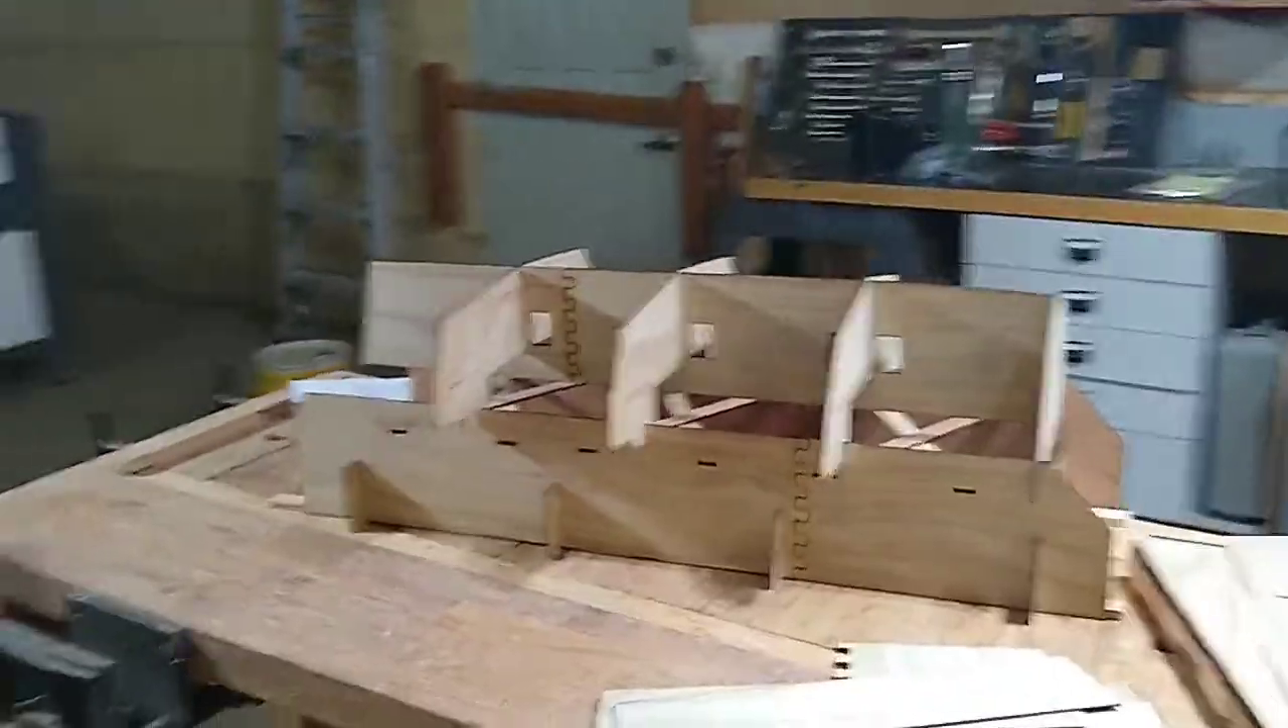So here it is with the construction jig and all of the bulkheads erected.